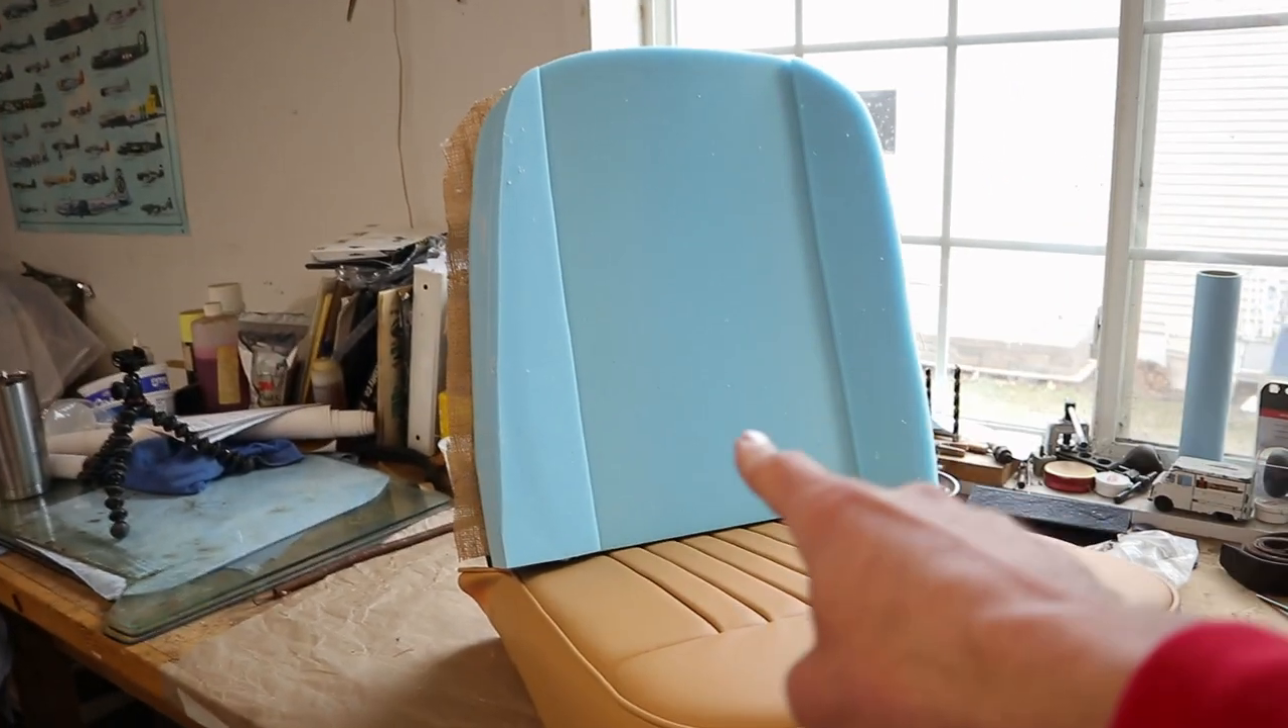Seat back is roughly in position.